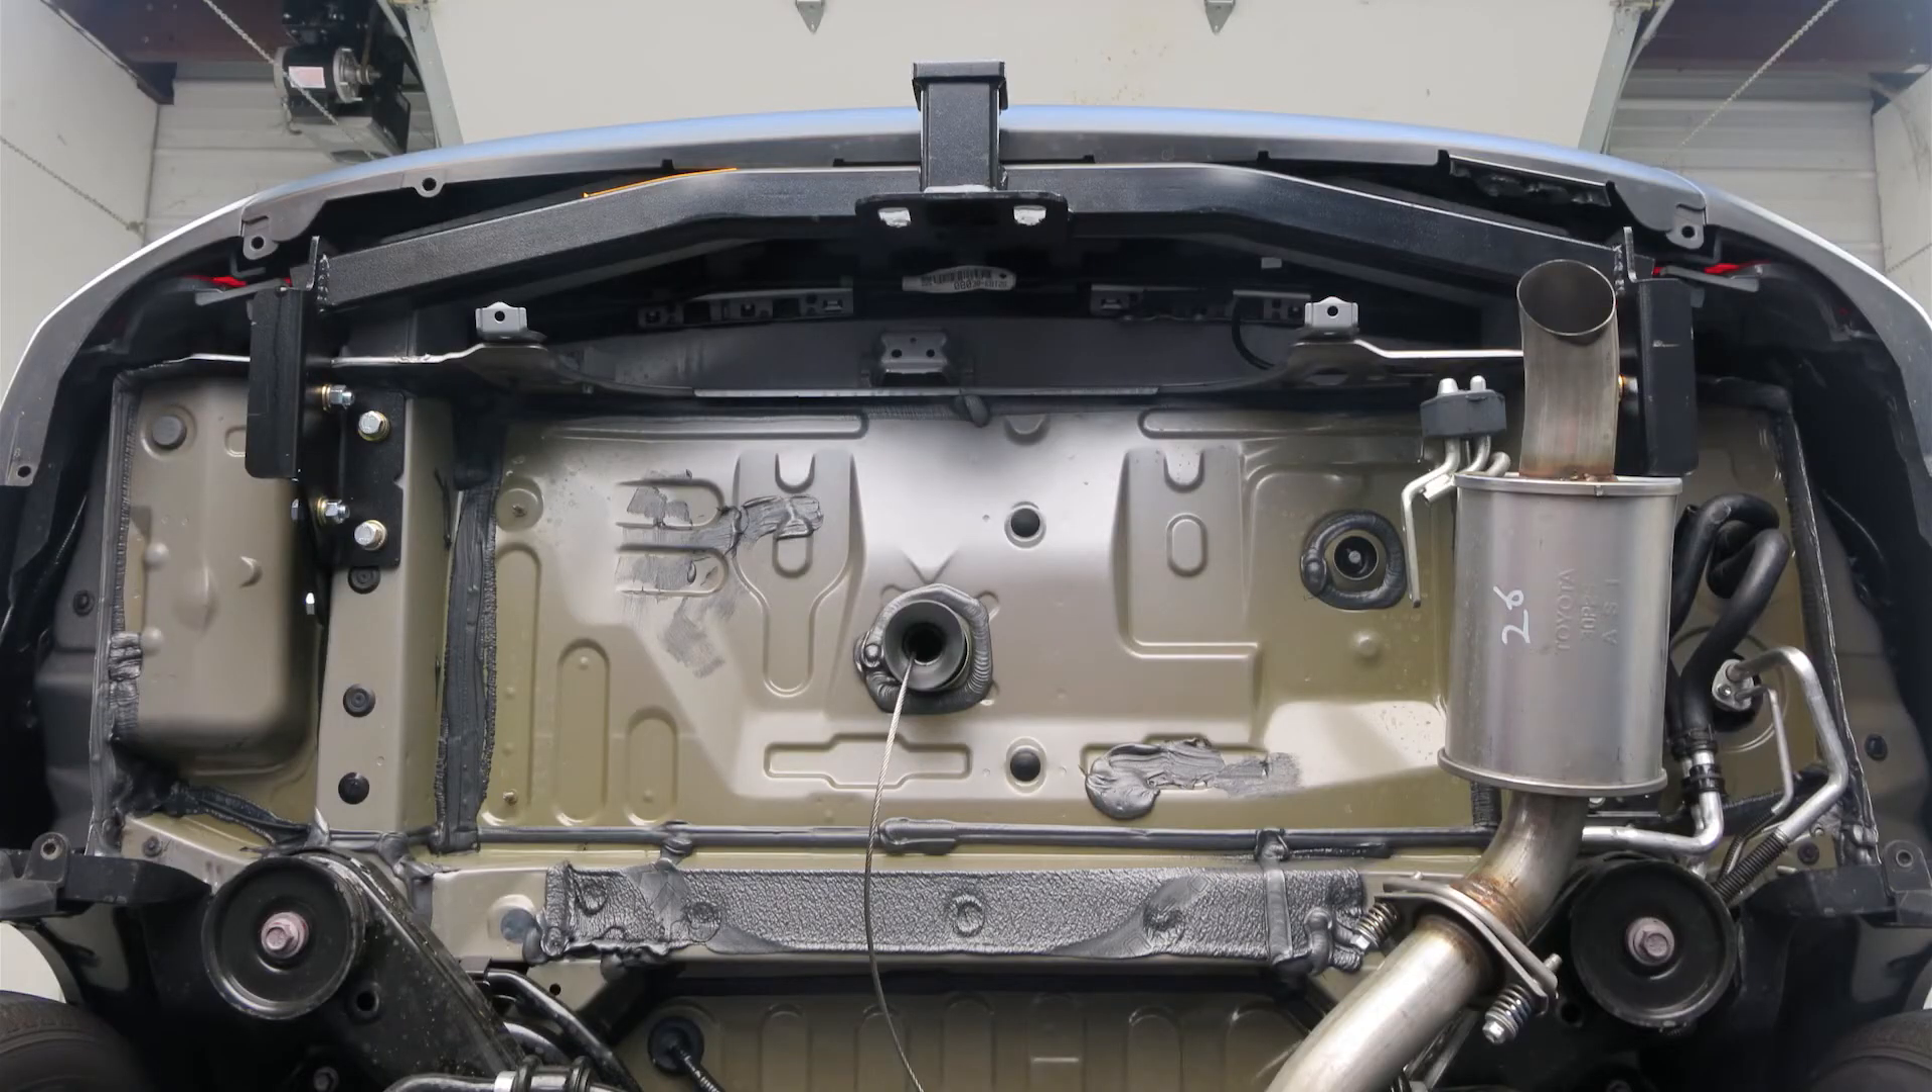And that completes our installation of EcoHitch's Class III 2-inch trailer hitch receiver on our 2018 Toyota Highlander.